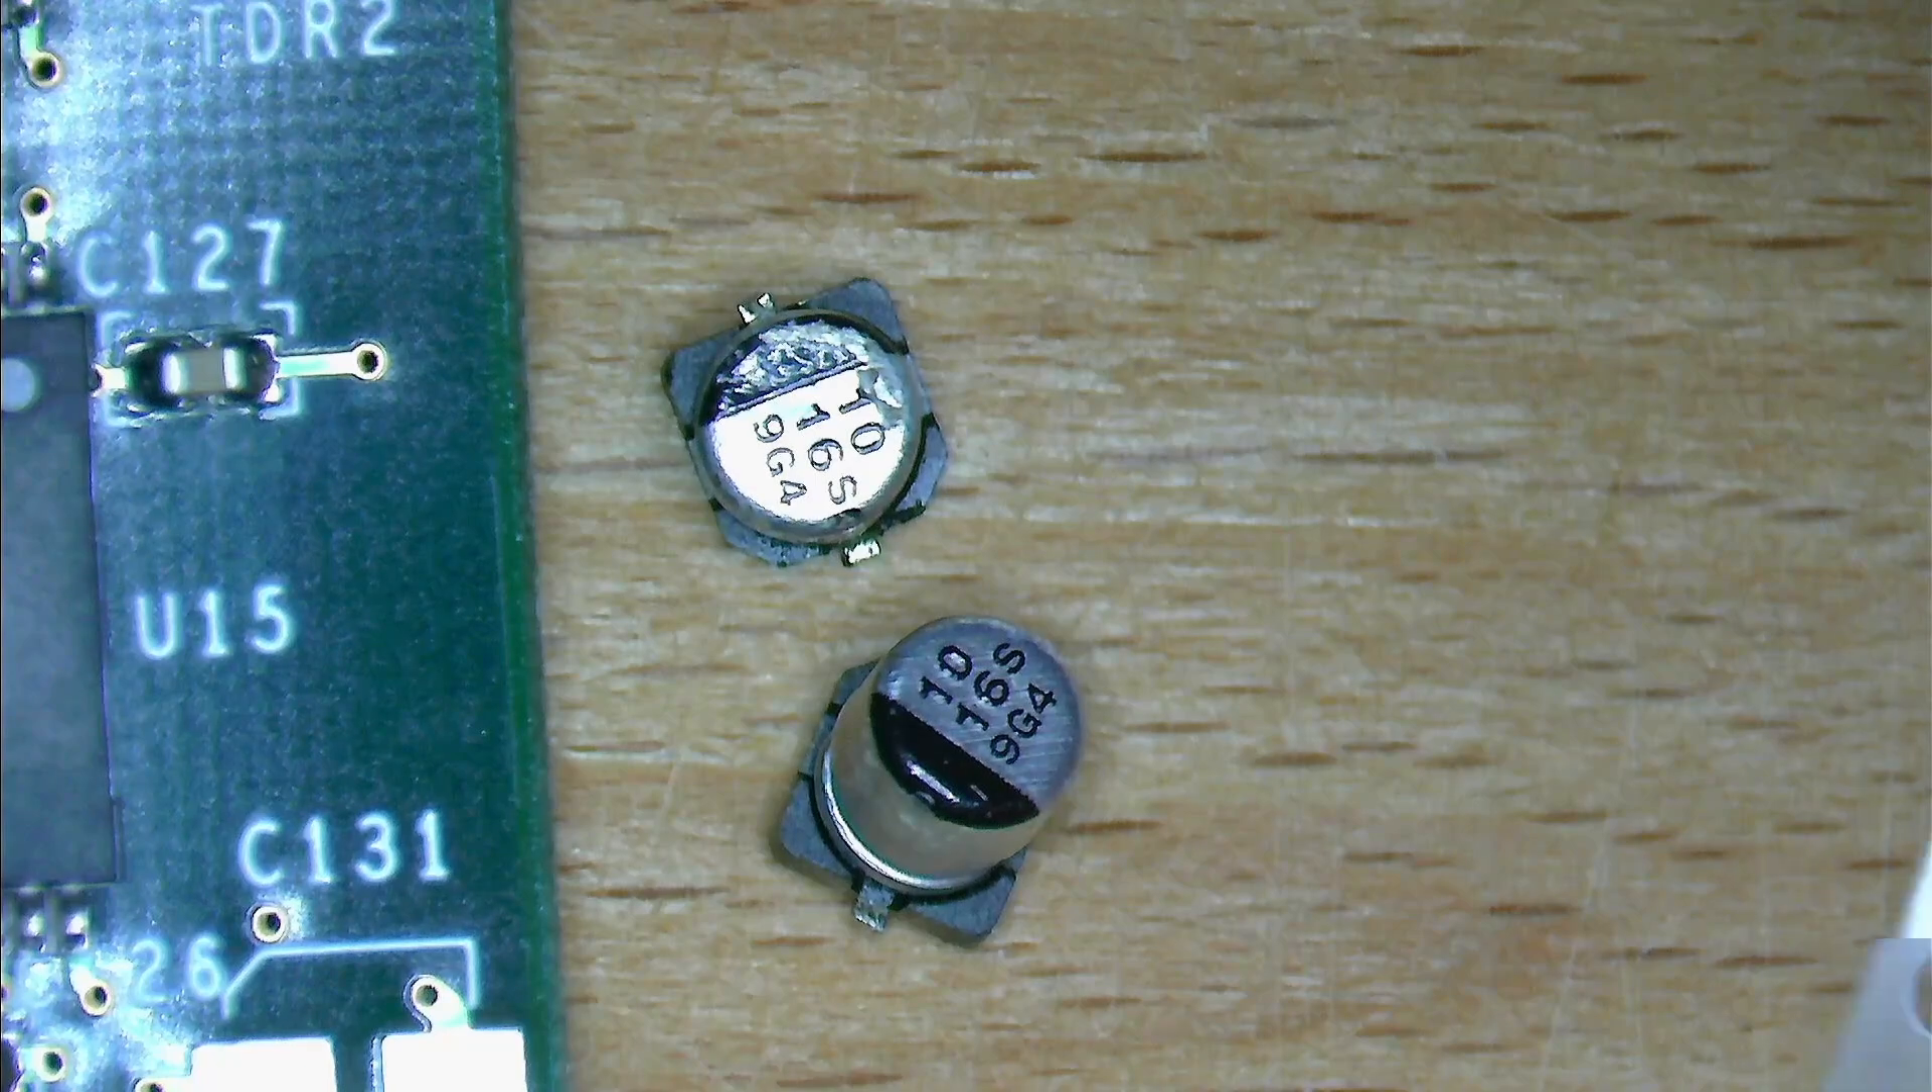Here are the two capacitors I took off the board.